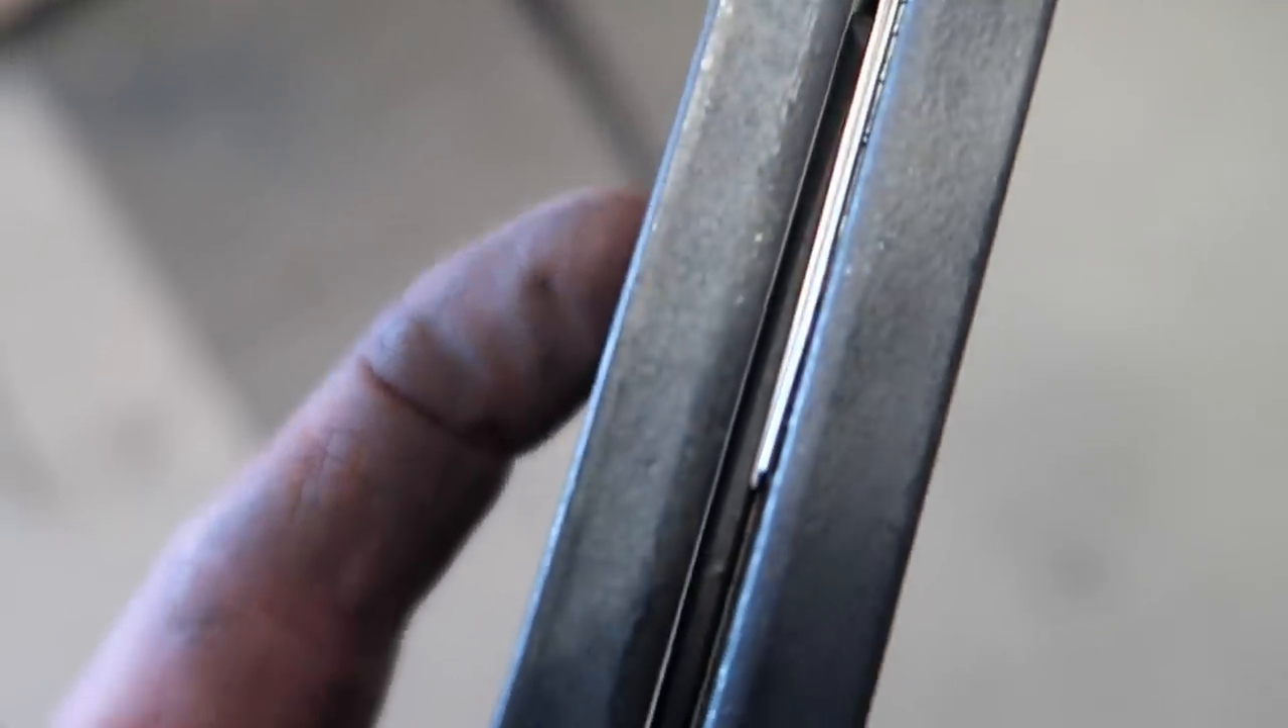You see there's the gap right there, and there's the spacer.